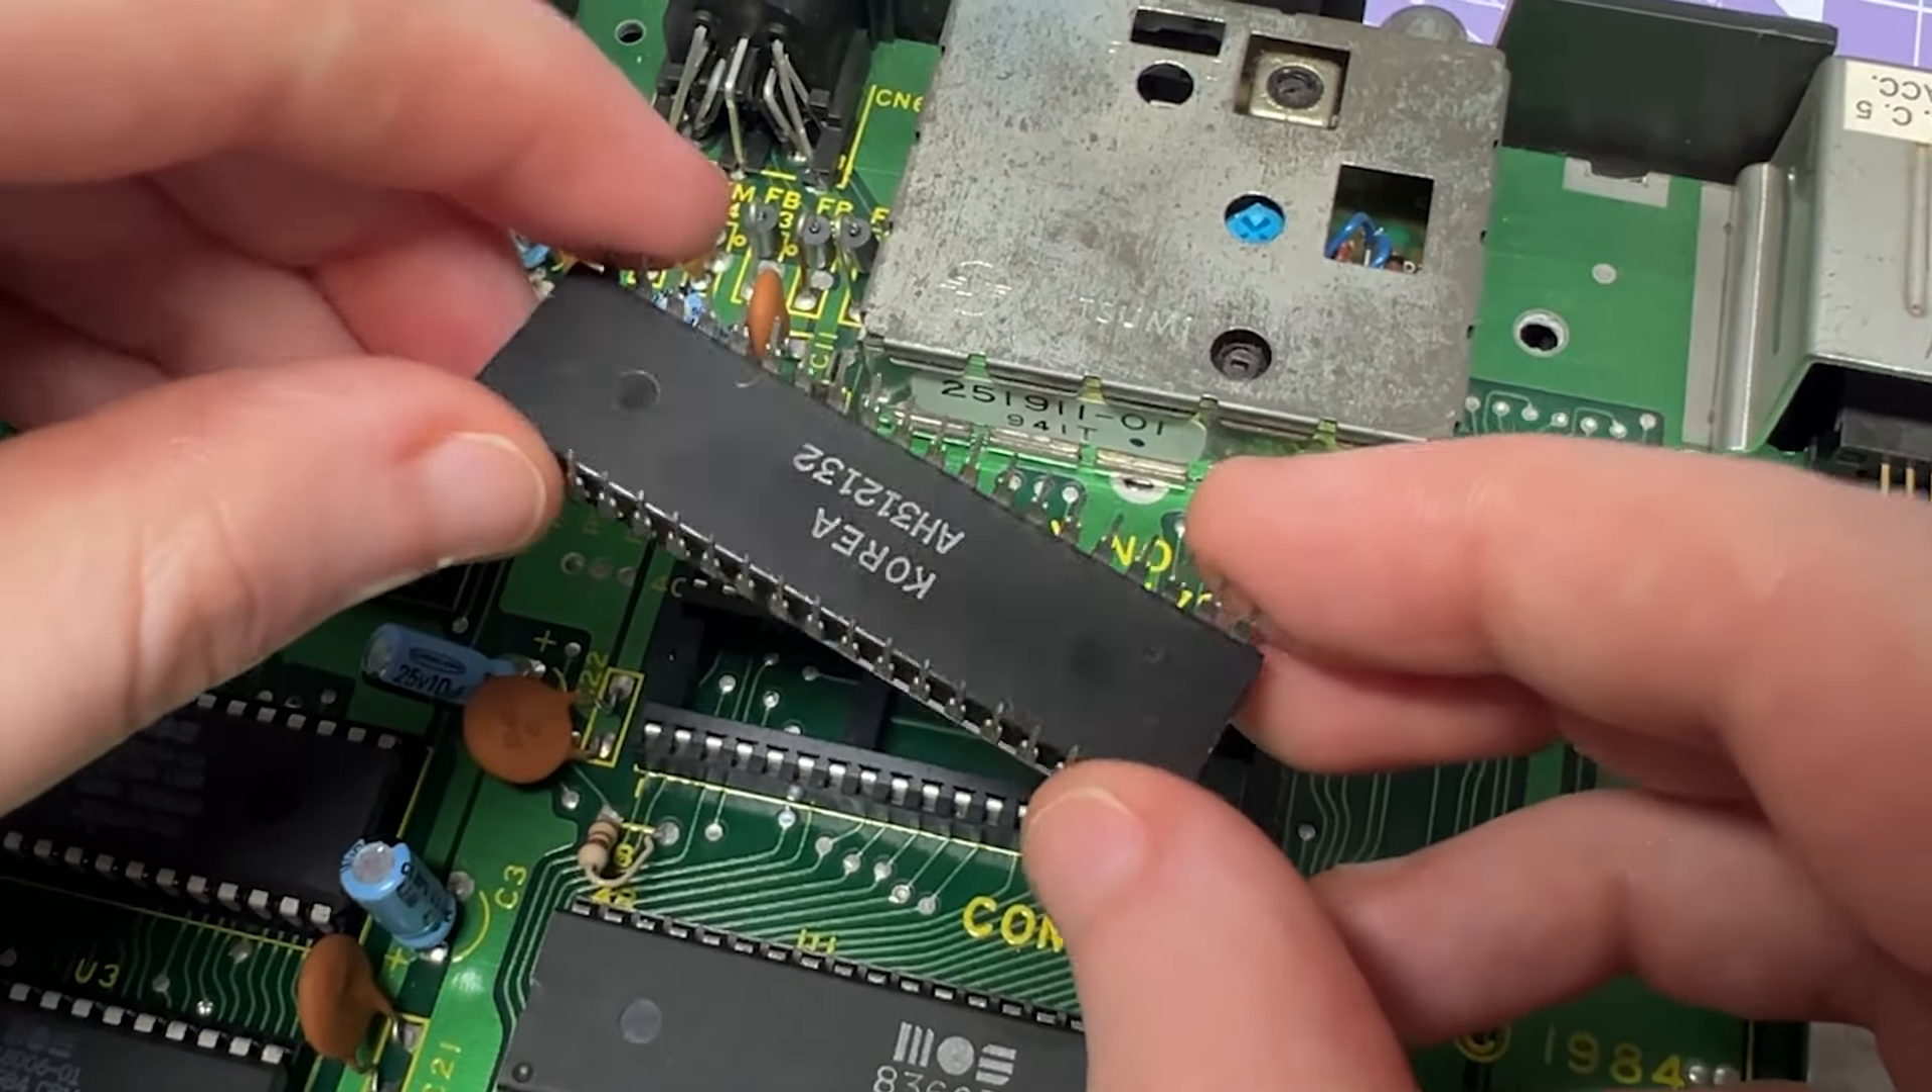So there we go, the CPU is removed now and none of the pins are bent, which is a bit of a miracle for me, I will say.